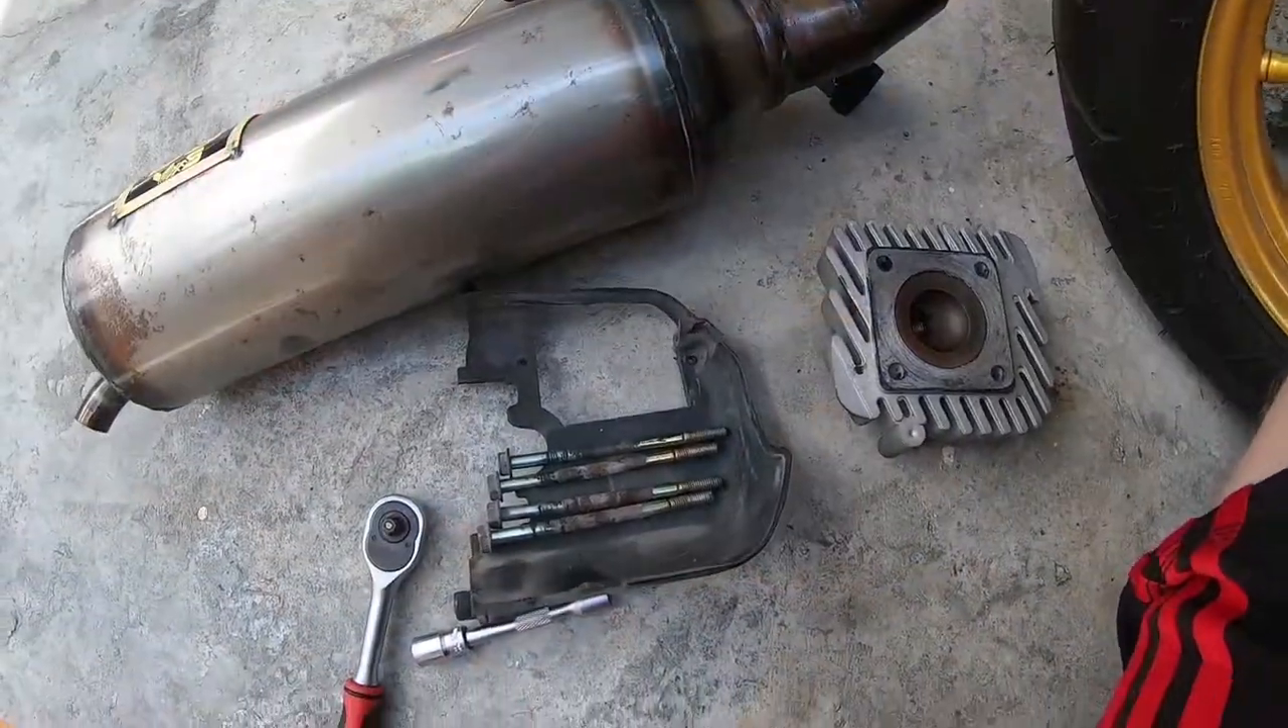Okay guys so now you see I've removed the head.